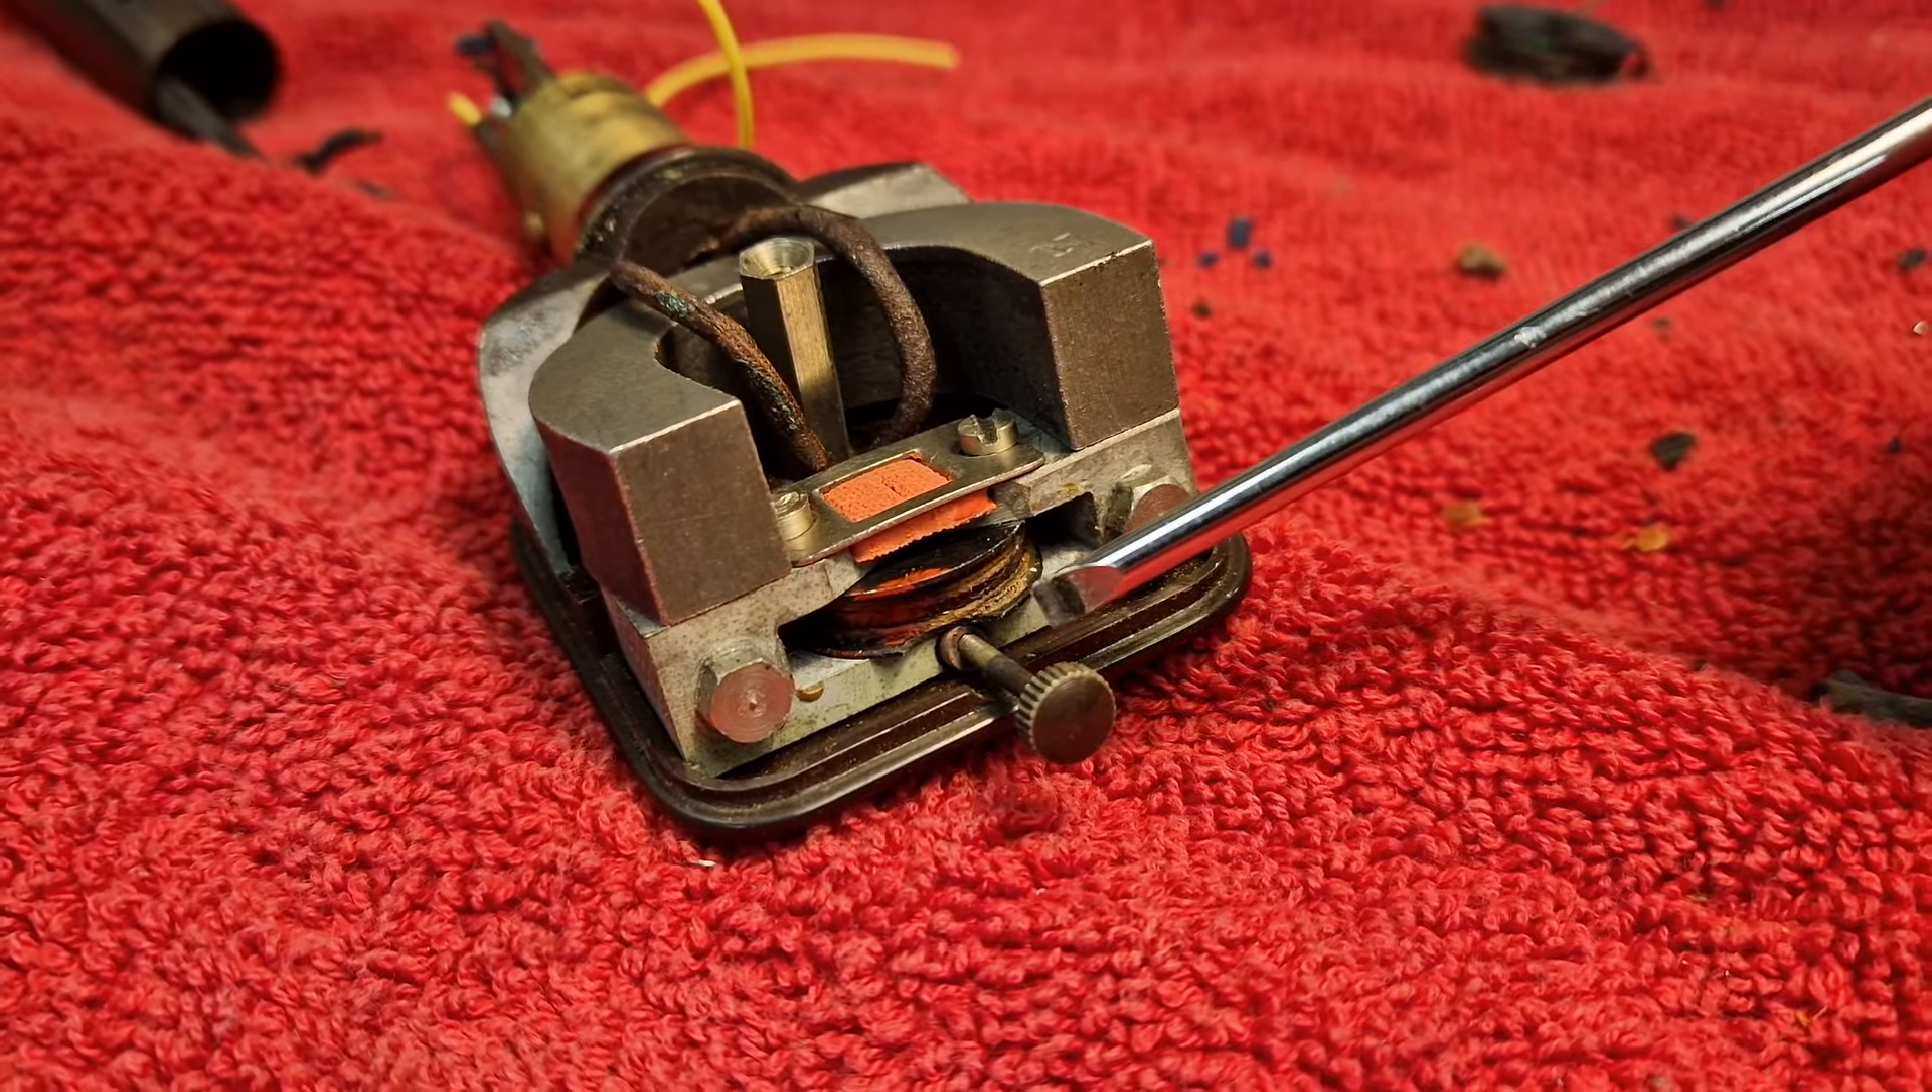The pickup's all been re-put back together. I've just got to put the lid on.